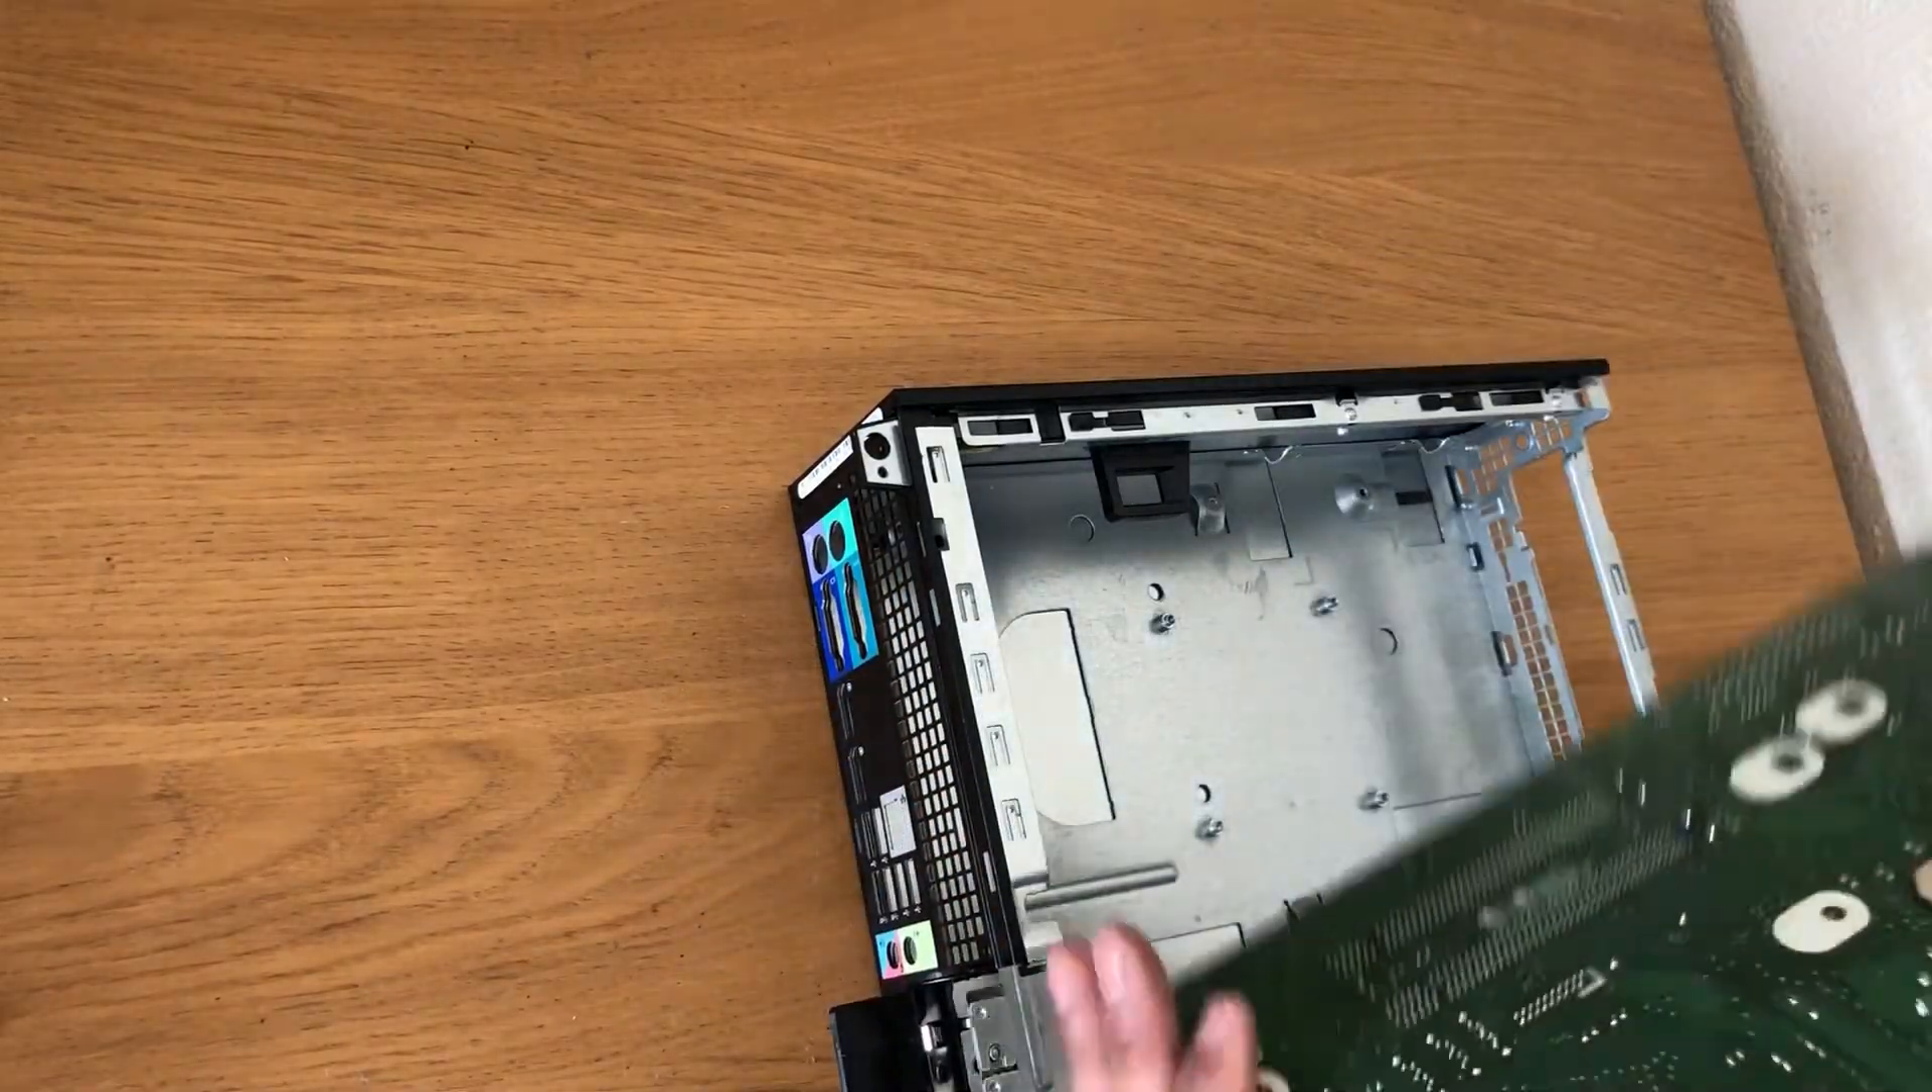There you go, the motherboard is out.